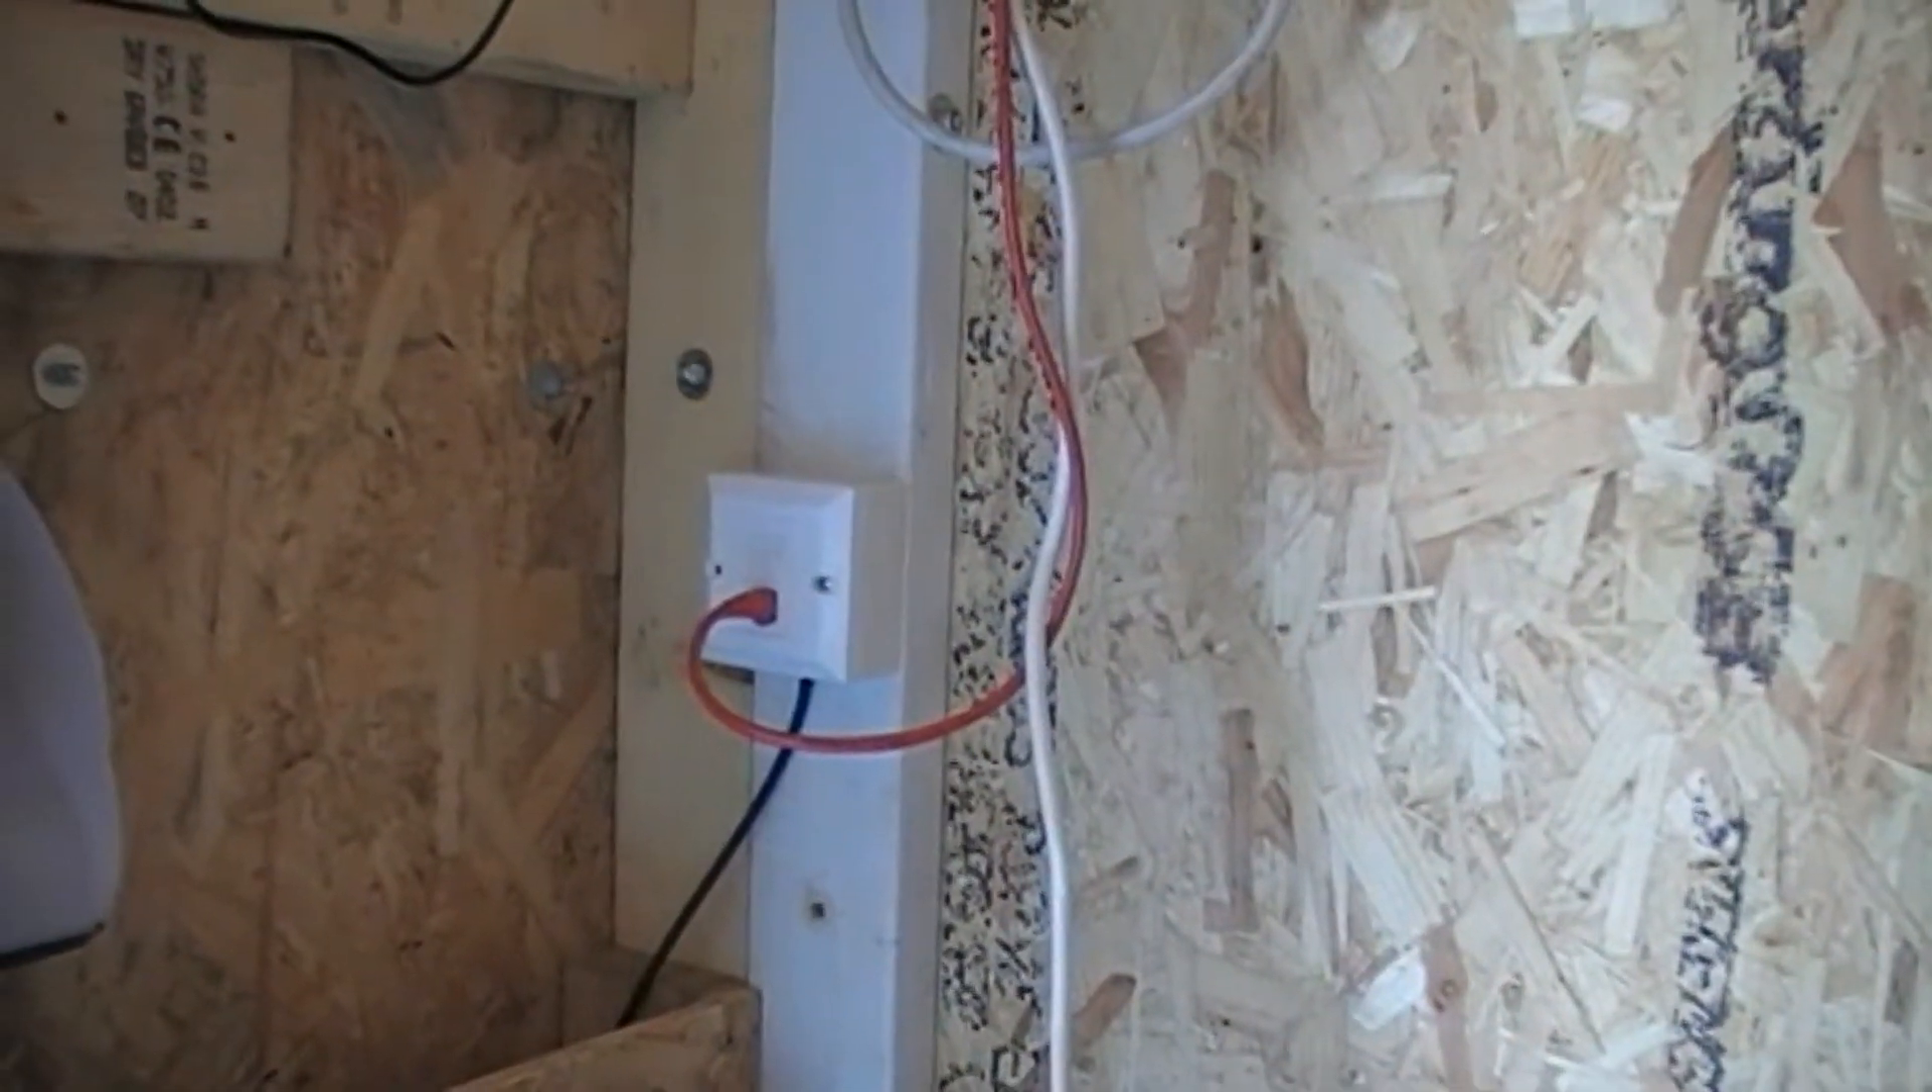Okay, that's the socket on the wall now. And I've put the cable in.